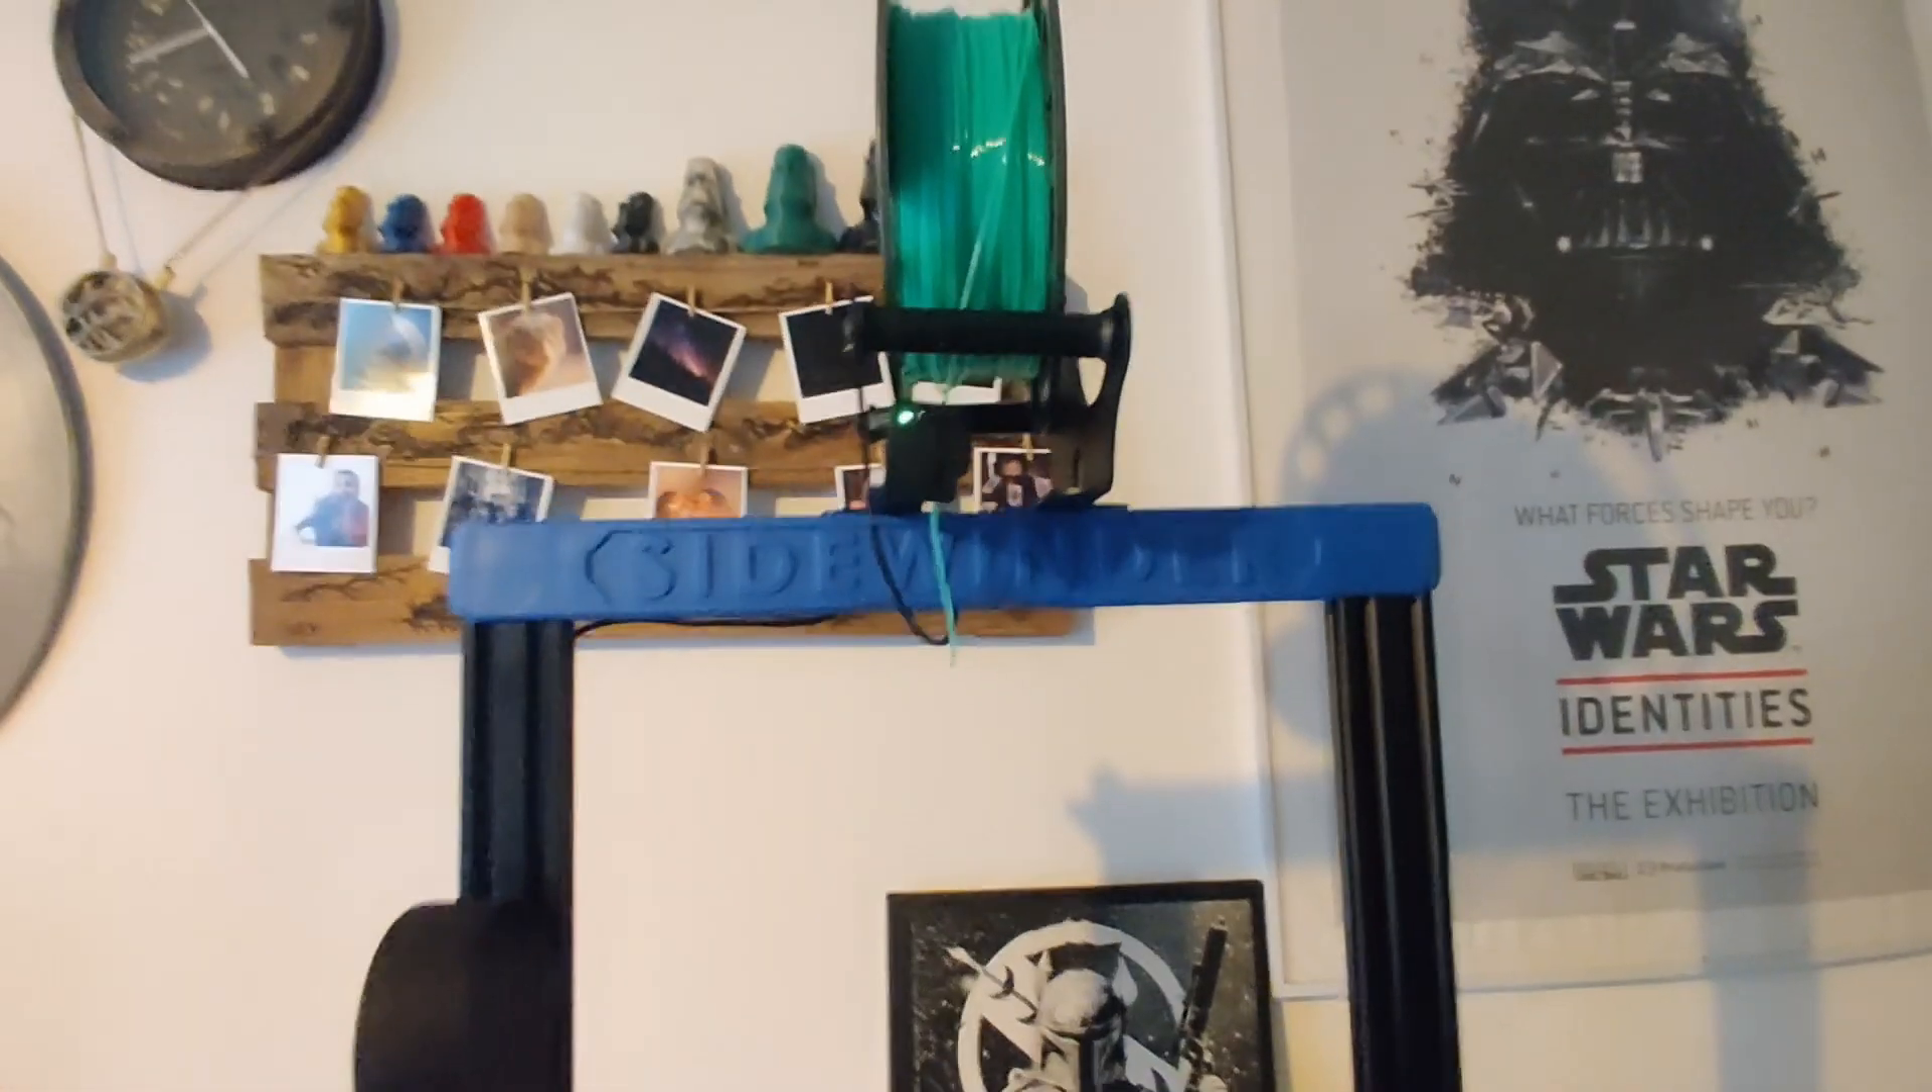Et puis, j'ai placé la bobine sur ce support.